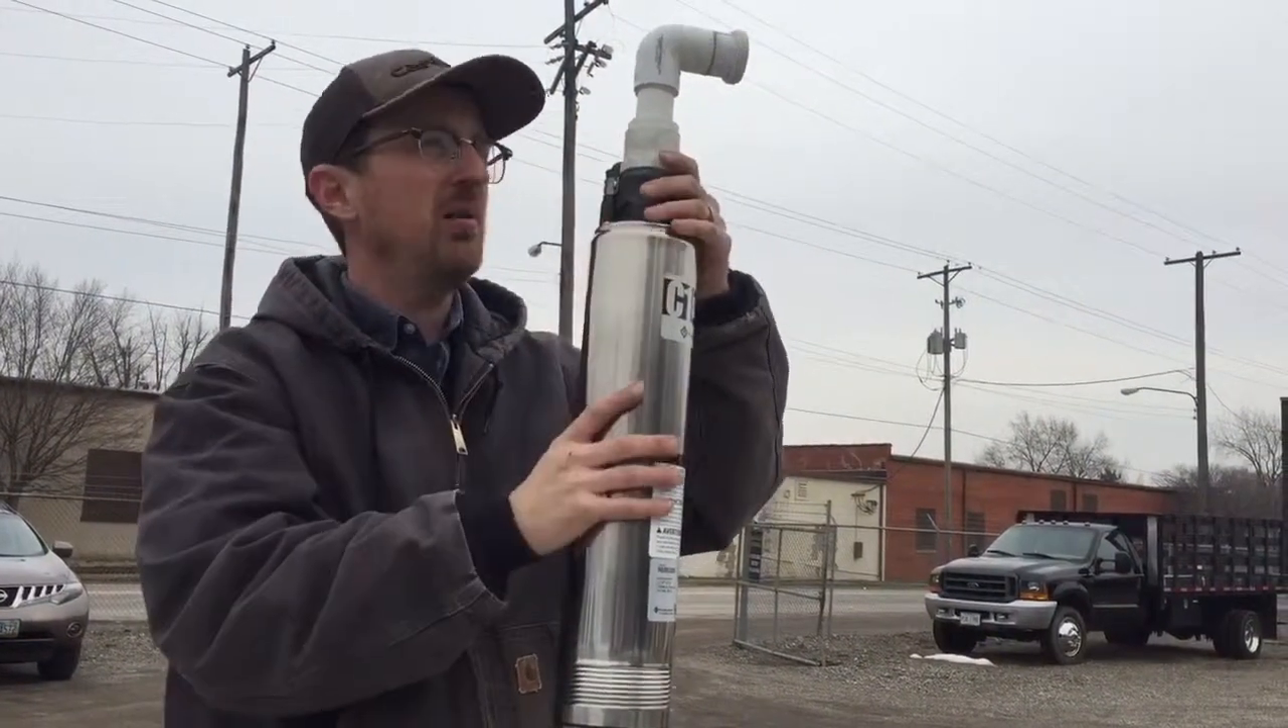So now I got the 90 degree fitting glued into the top of the pump this is one half of the union.